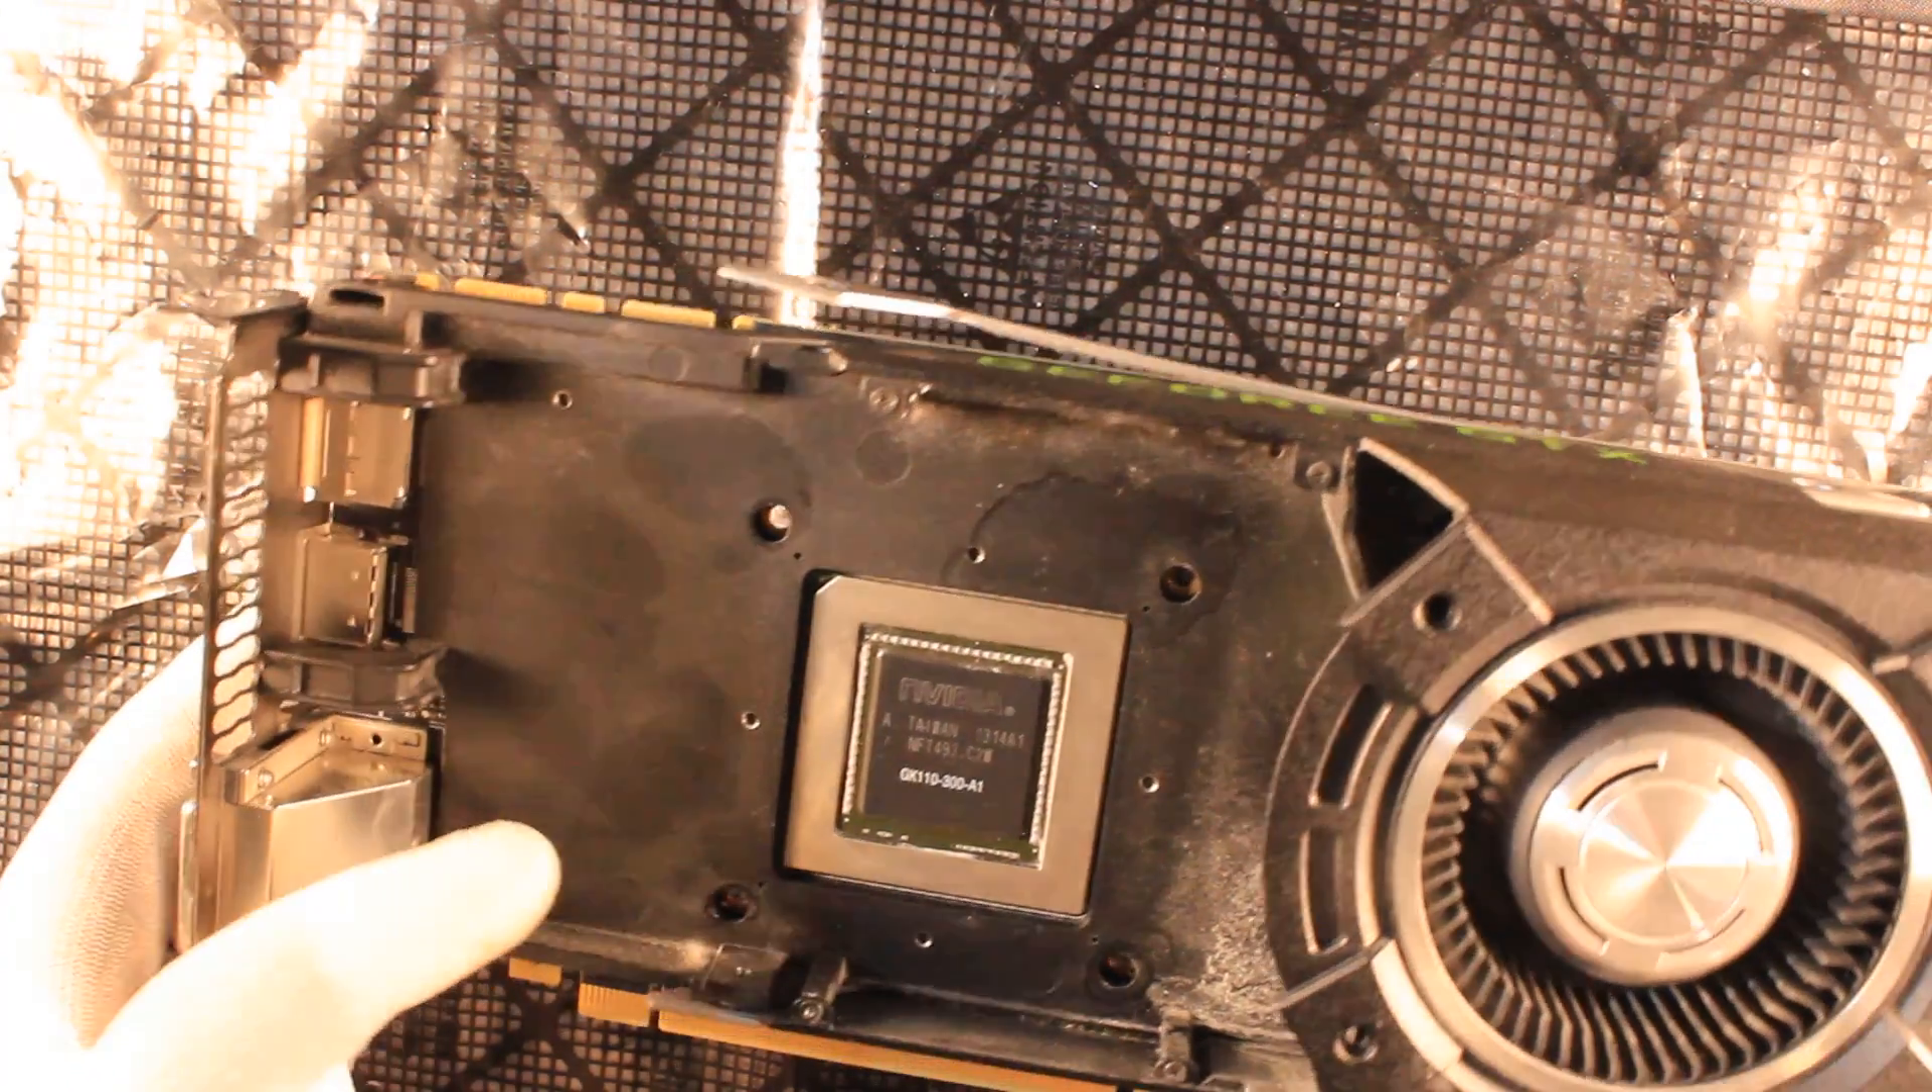We haven't attached yet the real cooling element the so-called cooling chamber on top of the gpu and that is the next step.